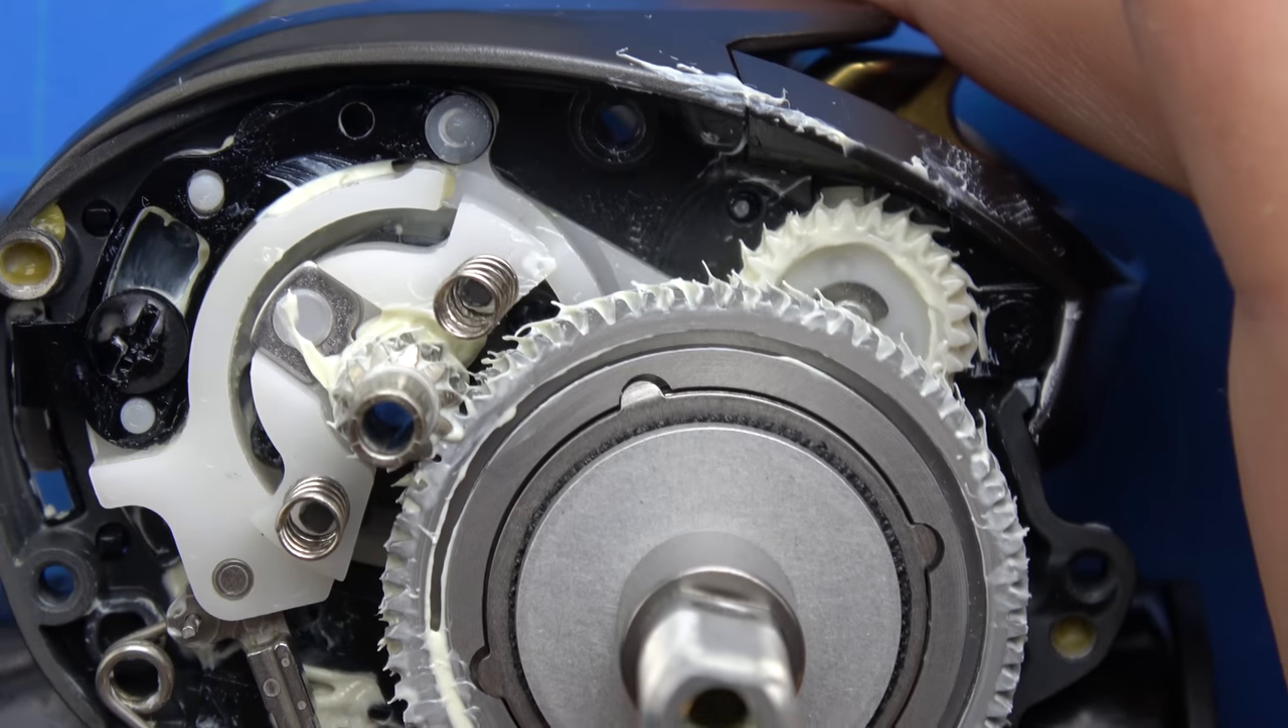So now we have the springs reinstalled here.